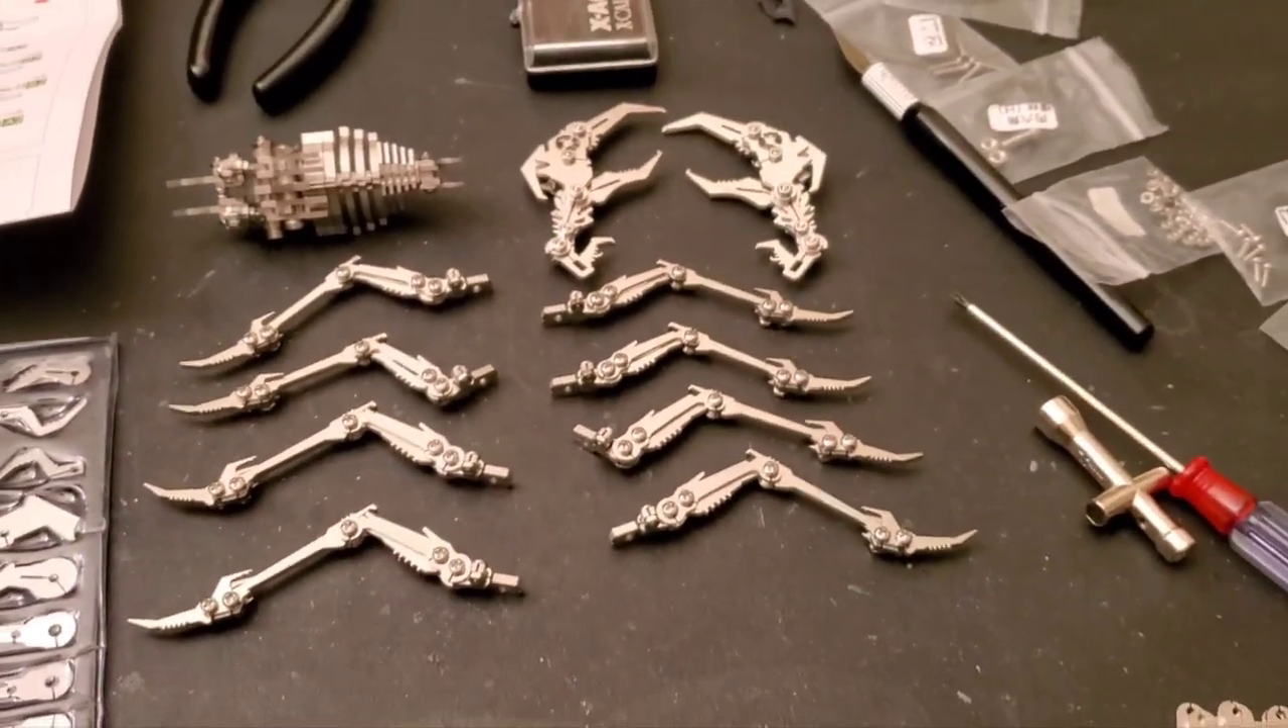It's kind of cool and i got the claws all finished as well.